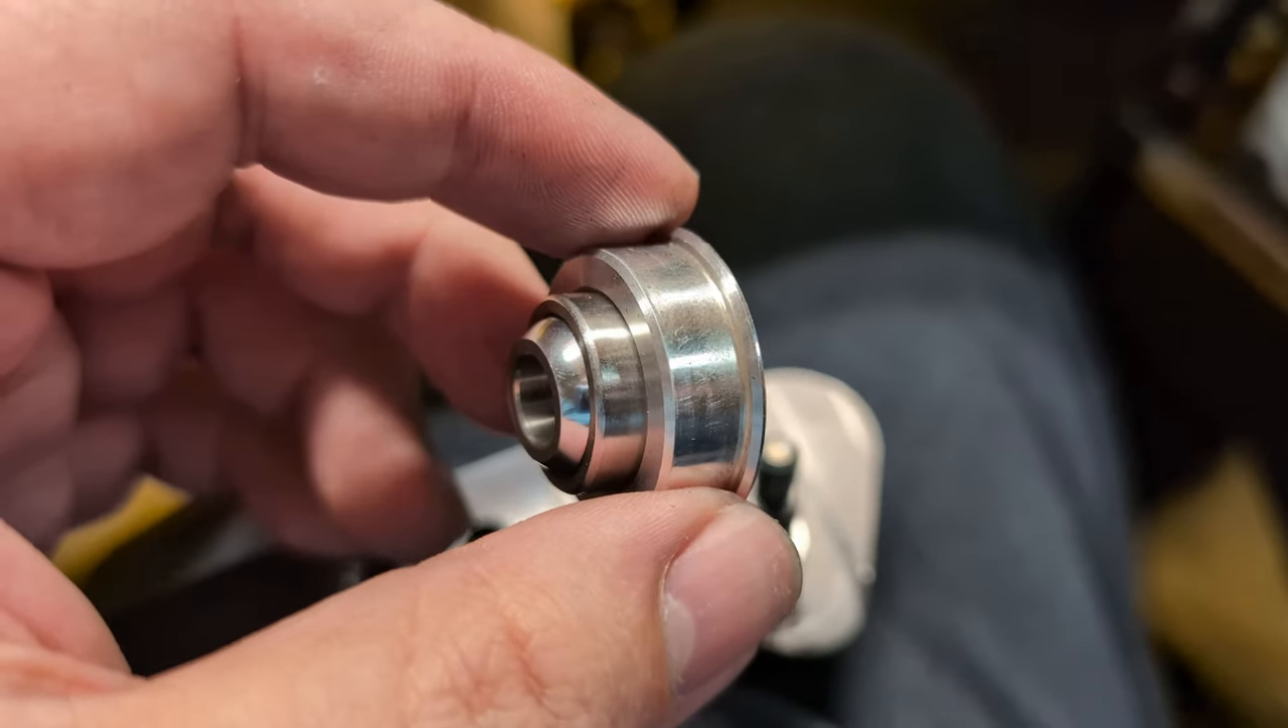The center of the bearing keeps popping out it's supposed to be completely flush.